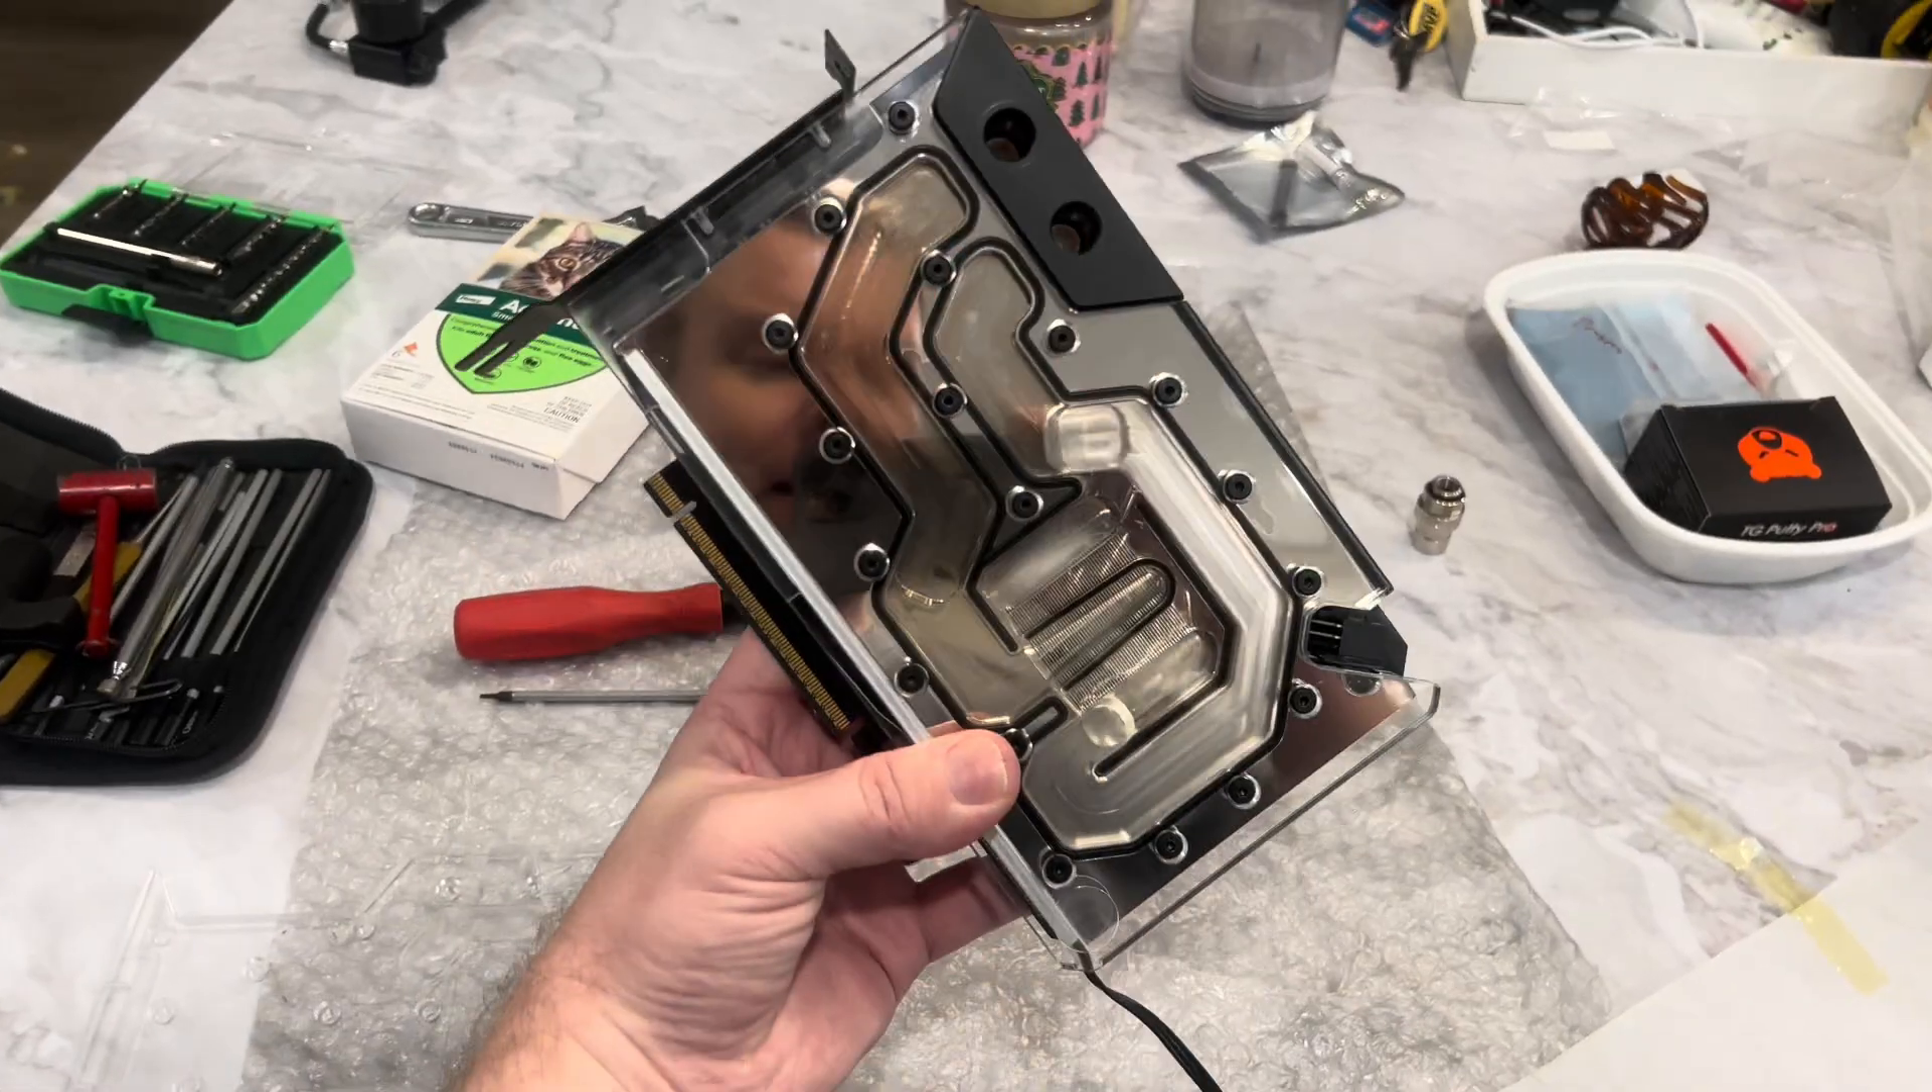And that's it. The card is back together. It is looking good.